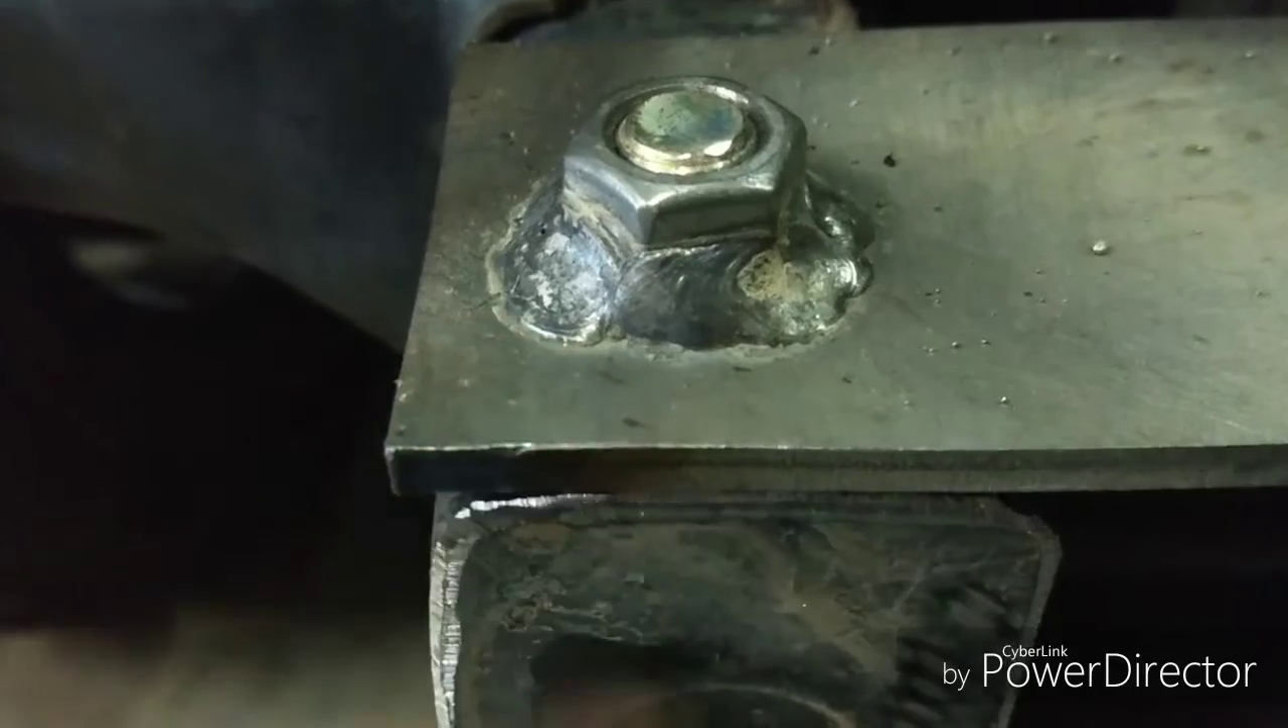Nuts are welded up not the prettiest welds but it'll hold same with this side also not pretty.